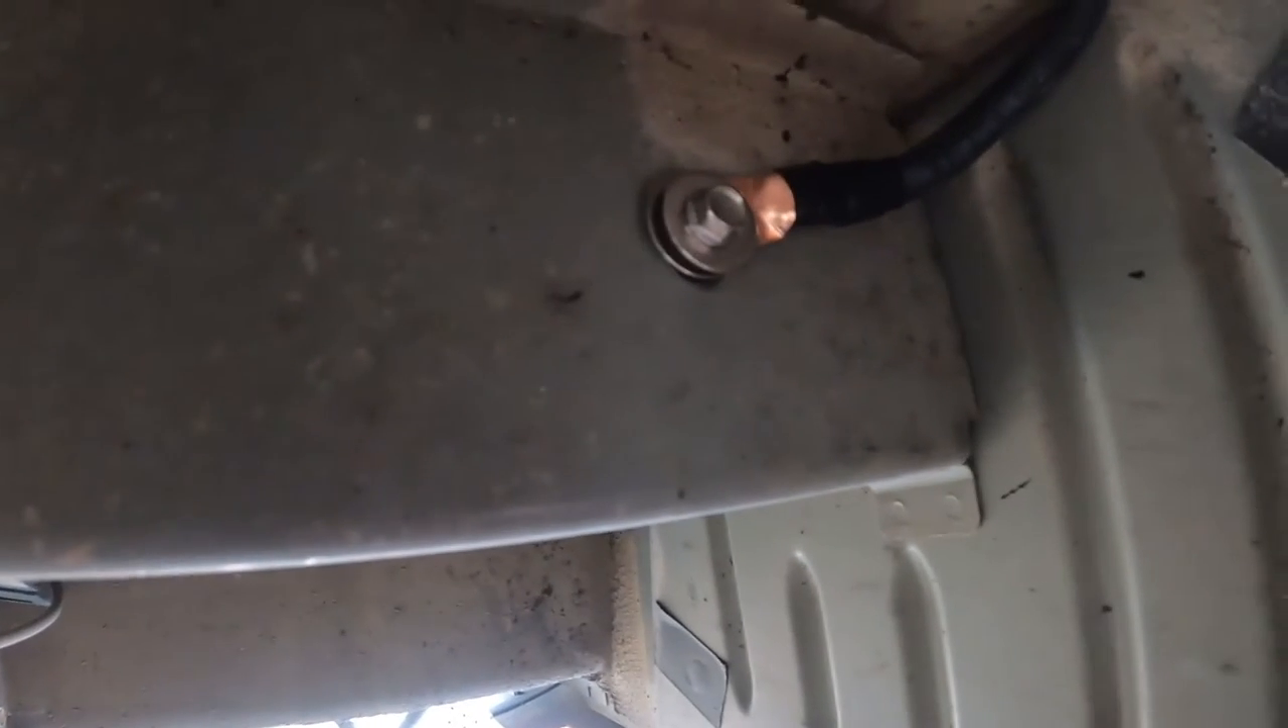I threw a few extra washers on there just so I could have a better positive connection there against the frame.